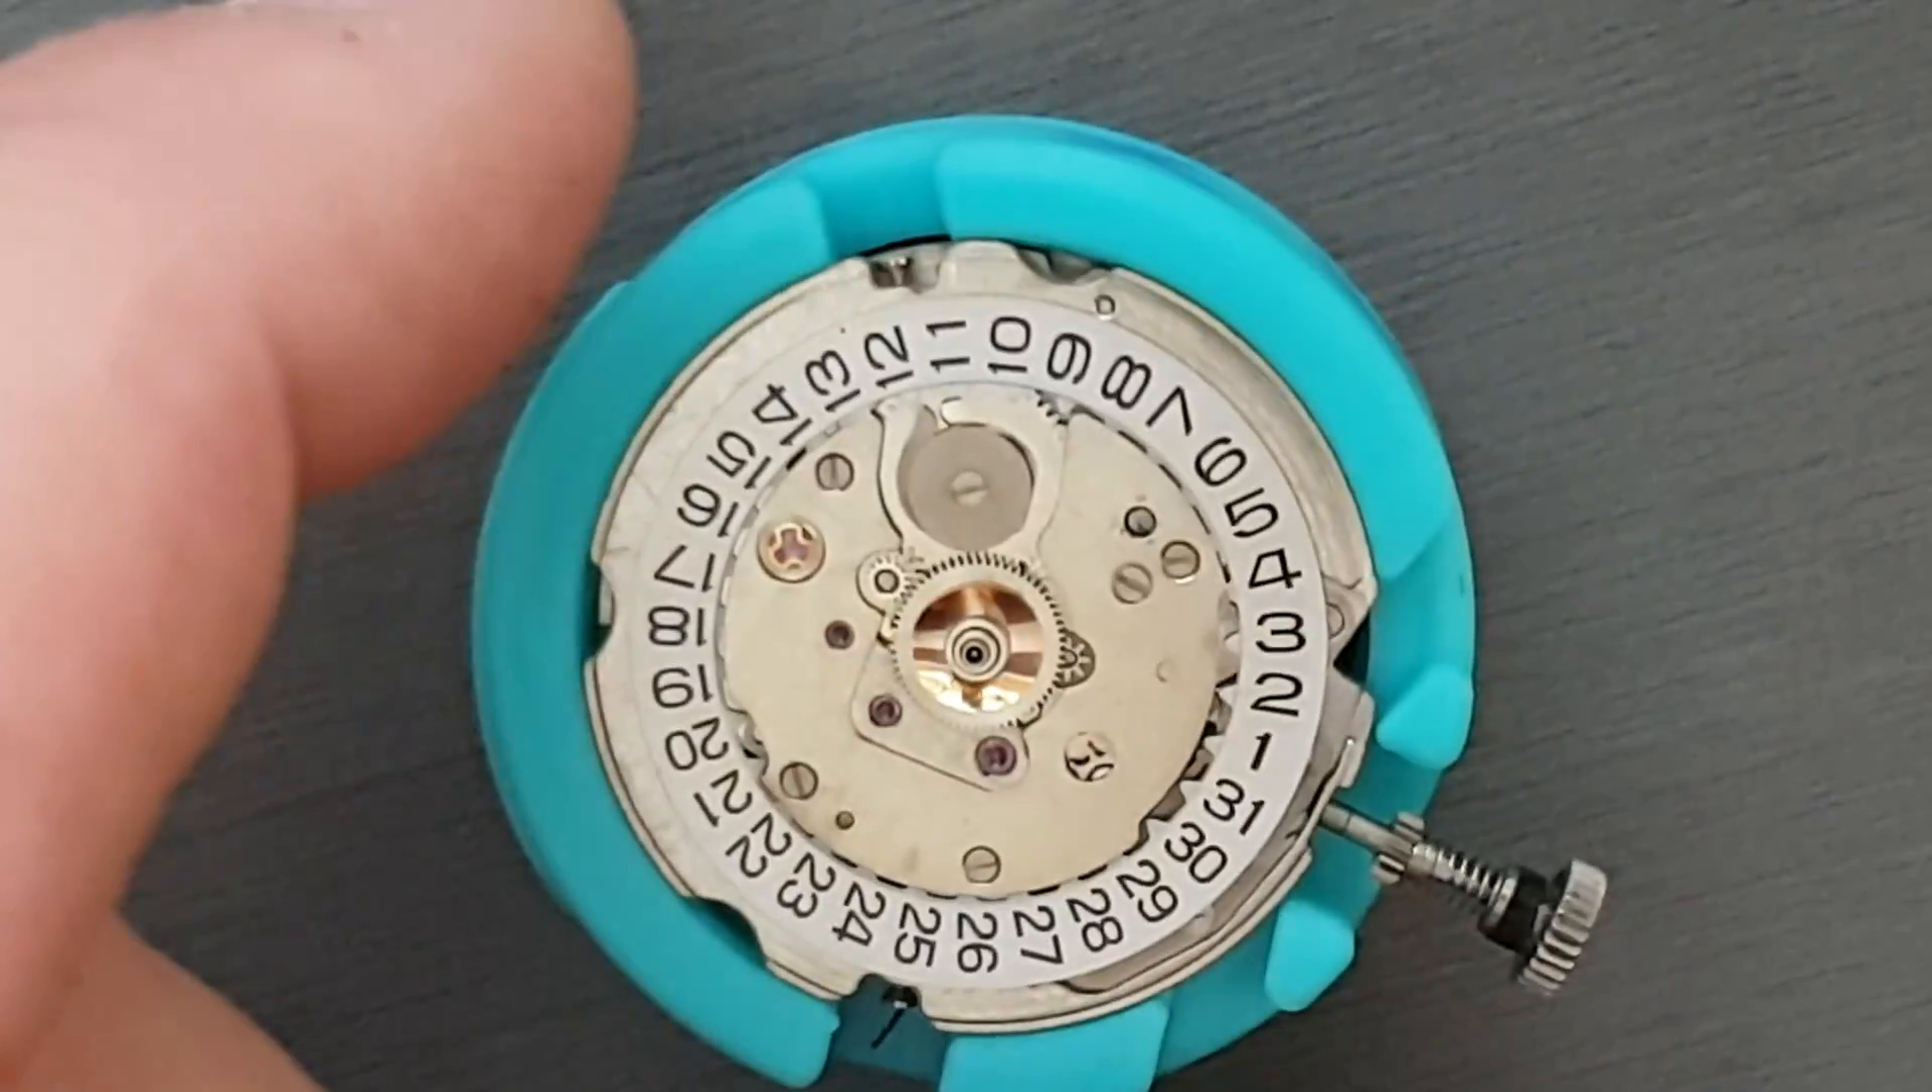Alright, so we've got the movement out now and I've taken the dial off off camera because I don't want to risk damaging it really.